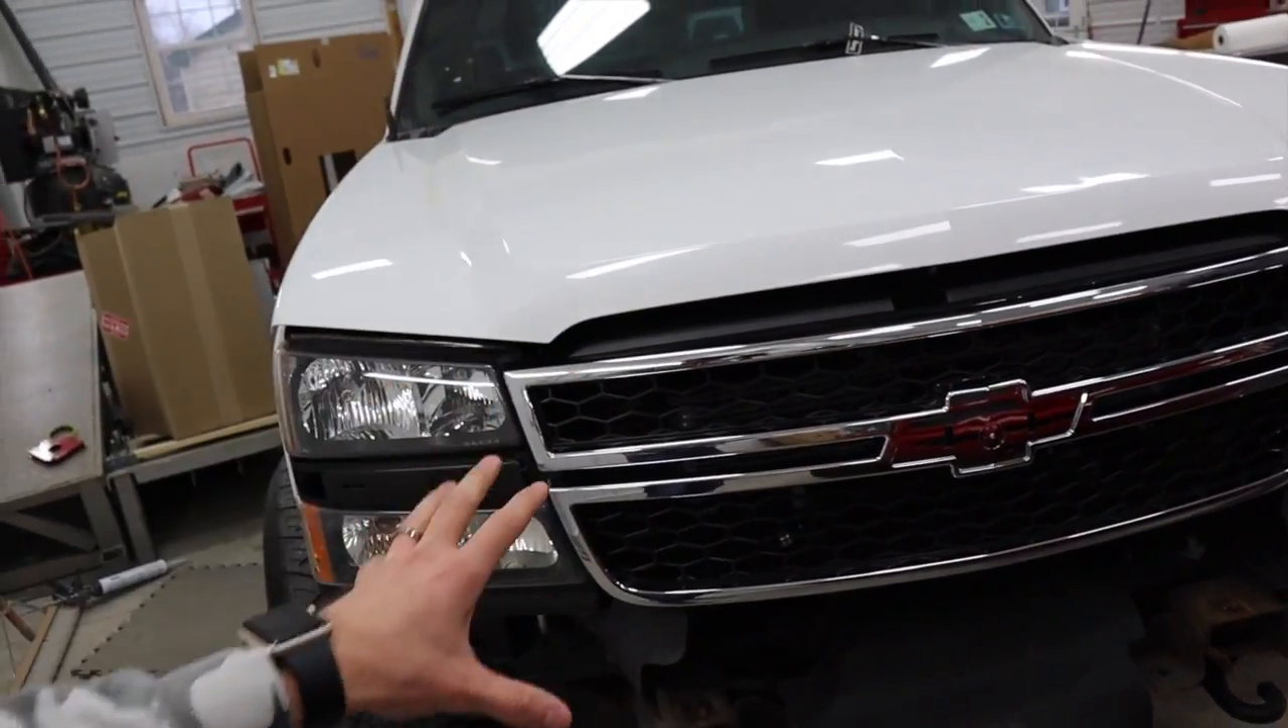This is the oem lly hood and uh there is a big gap.